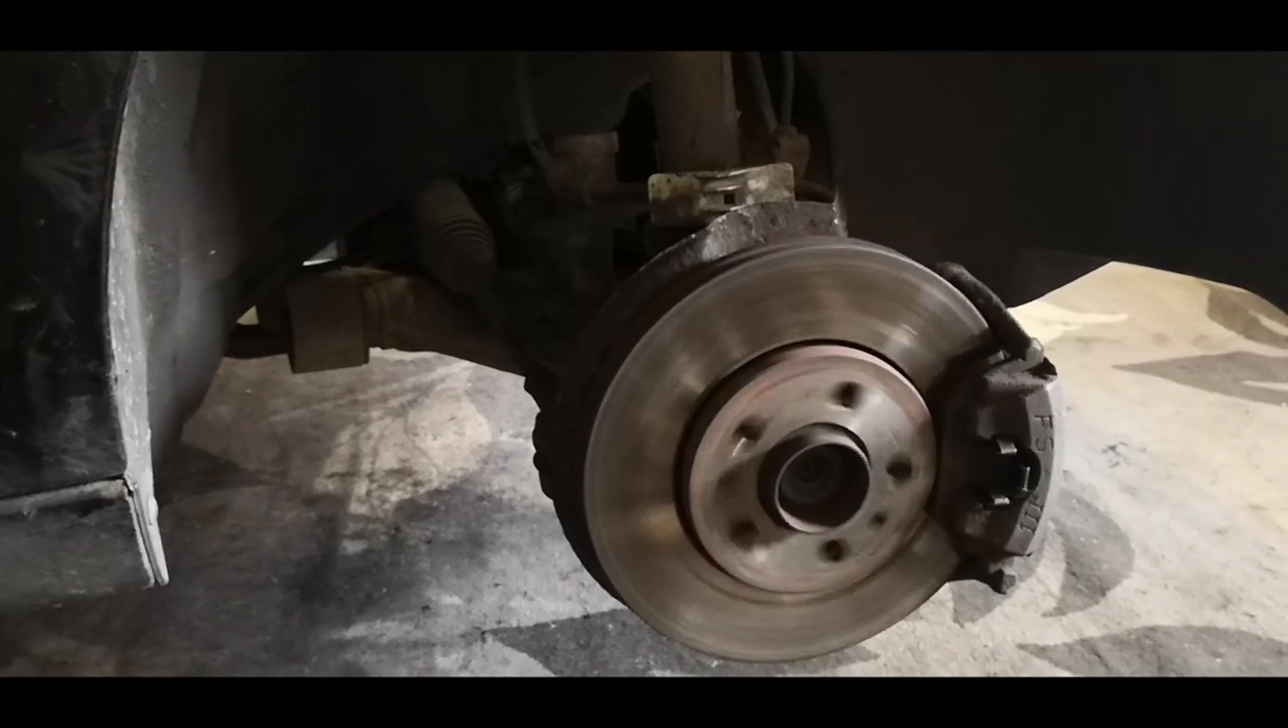So all that's left on this side is to put the wheel on and drop it back down on the ground.